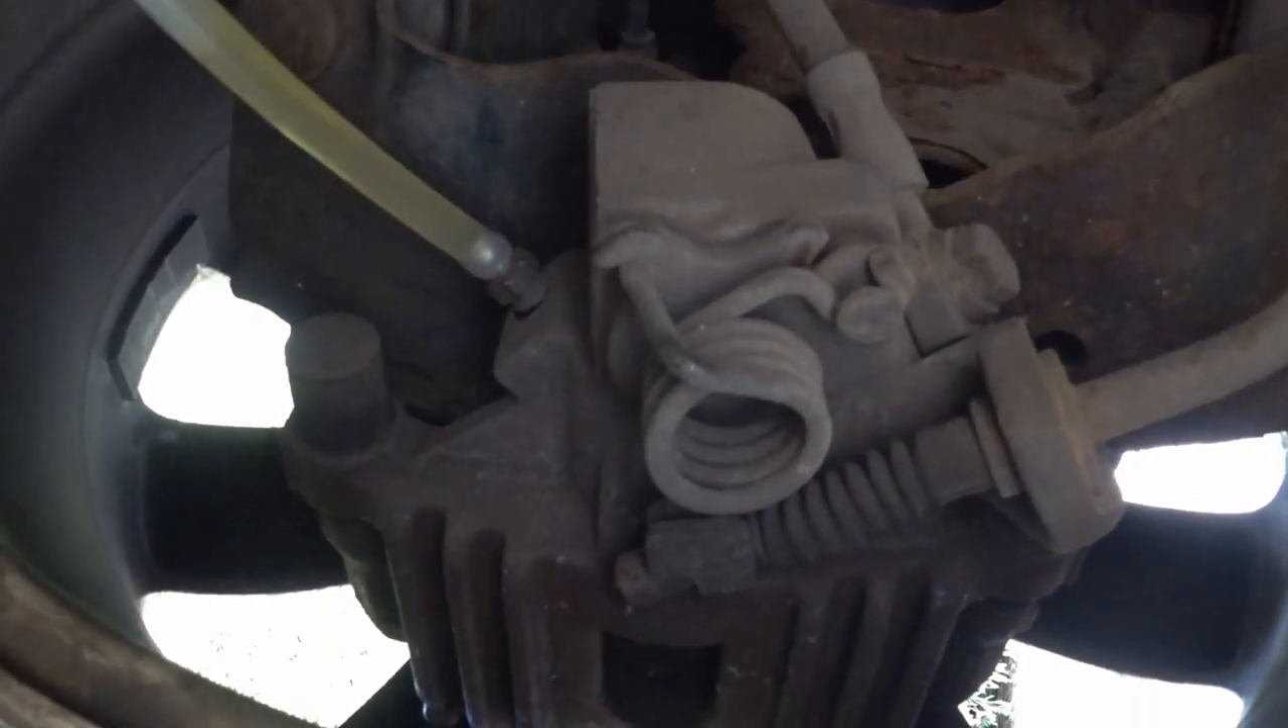Well what we've got now is that pipe is on the brake bleed screw.